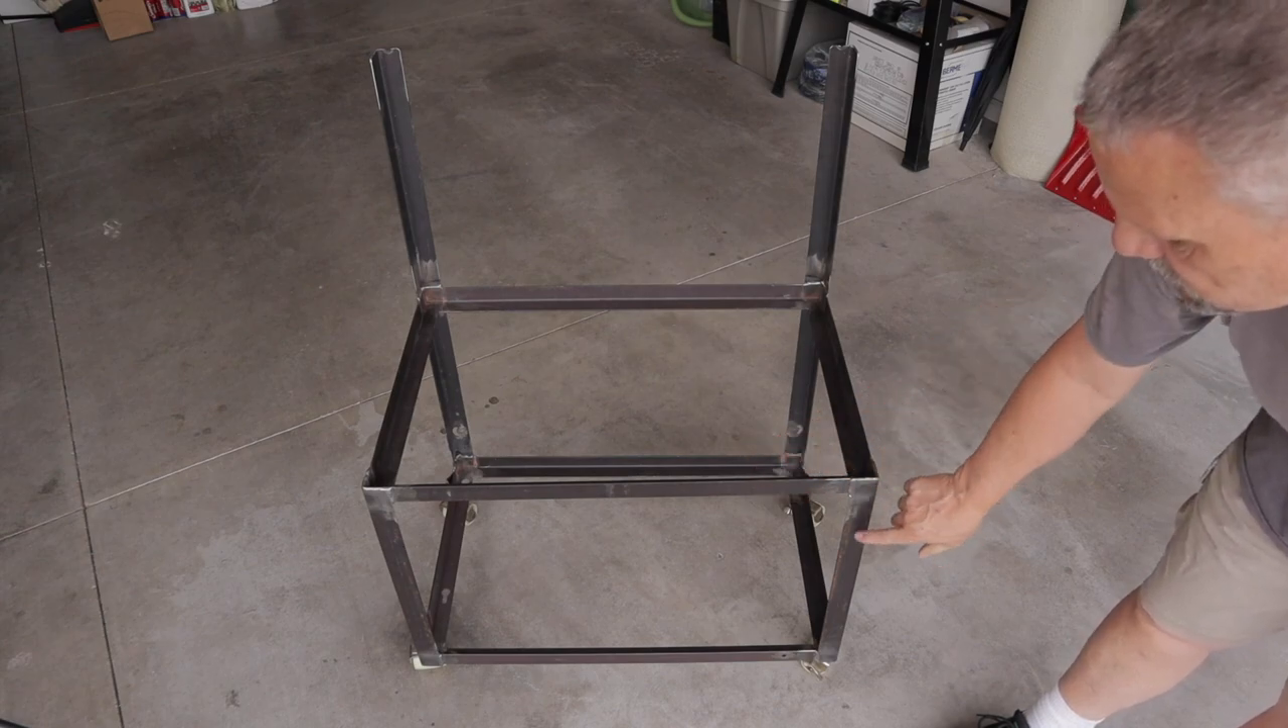Basically, I just made two trays with some of these smaller angle iron off the recycled bed frames and then four corner posts and welded the shelf frame to the corner posts.